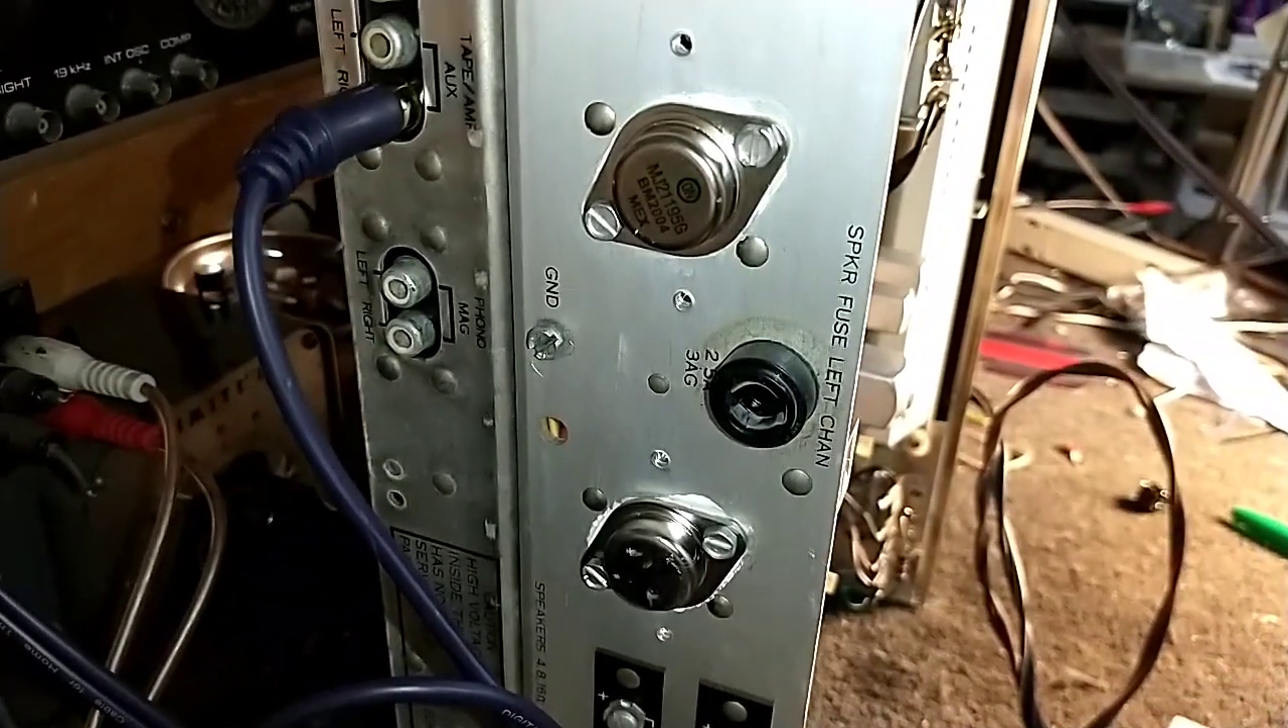I'm just going to slap some thermal heat transfer compound on them and then get them mounted. Okay, so we got our output transistors mounted in there.